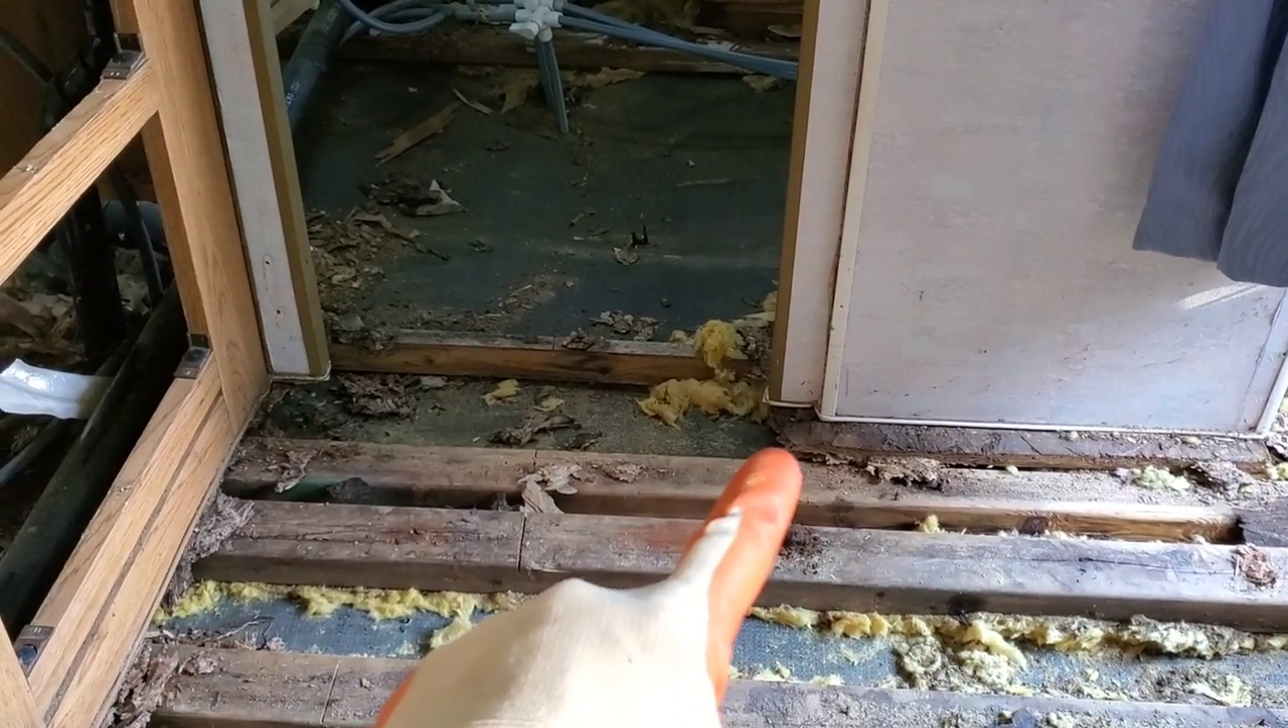There's nothing there there's a big gap in between these two pieces of wood.